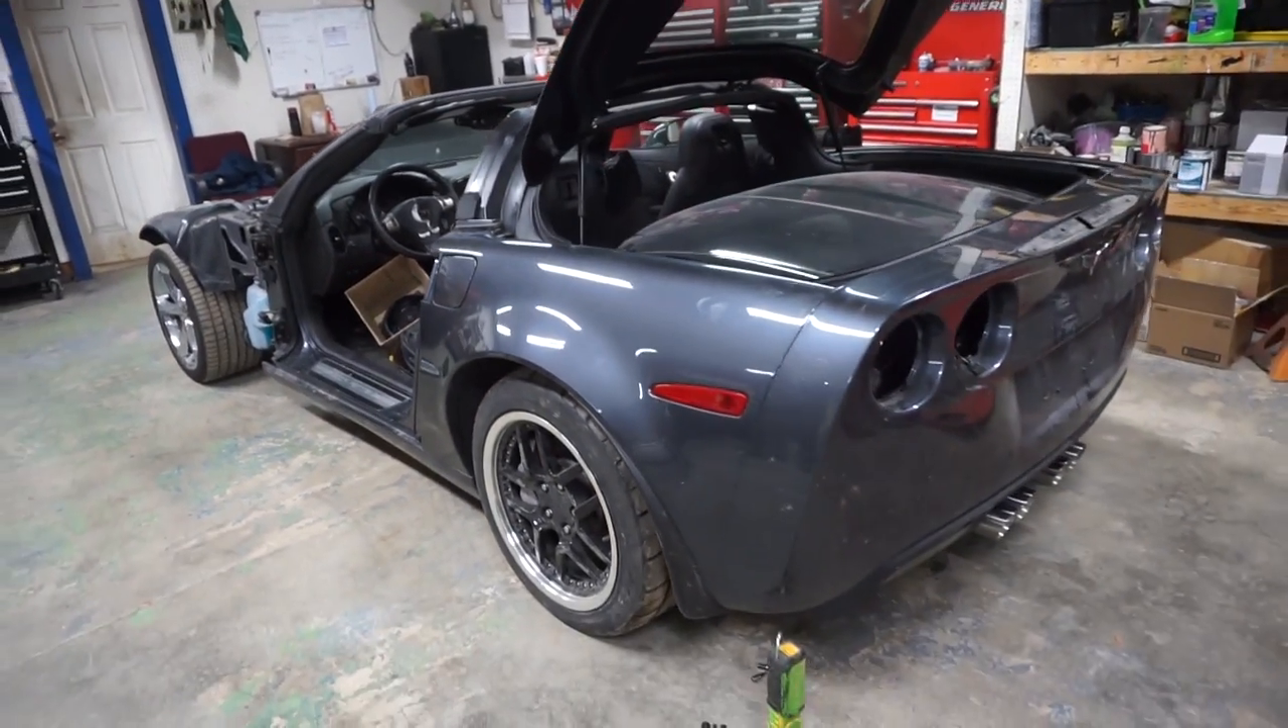Got the first door off peter is still tearing that rear bumper apart.